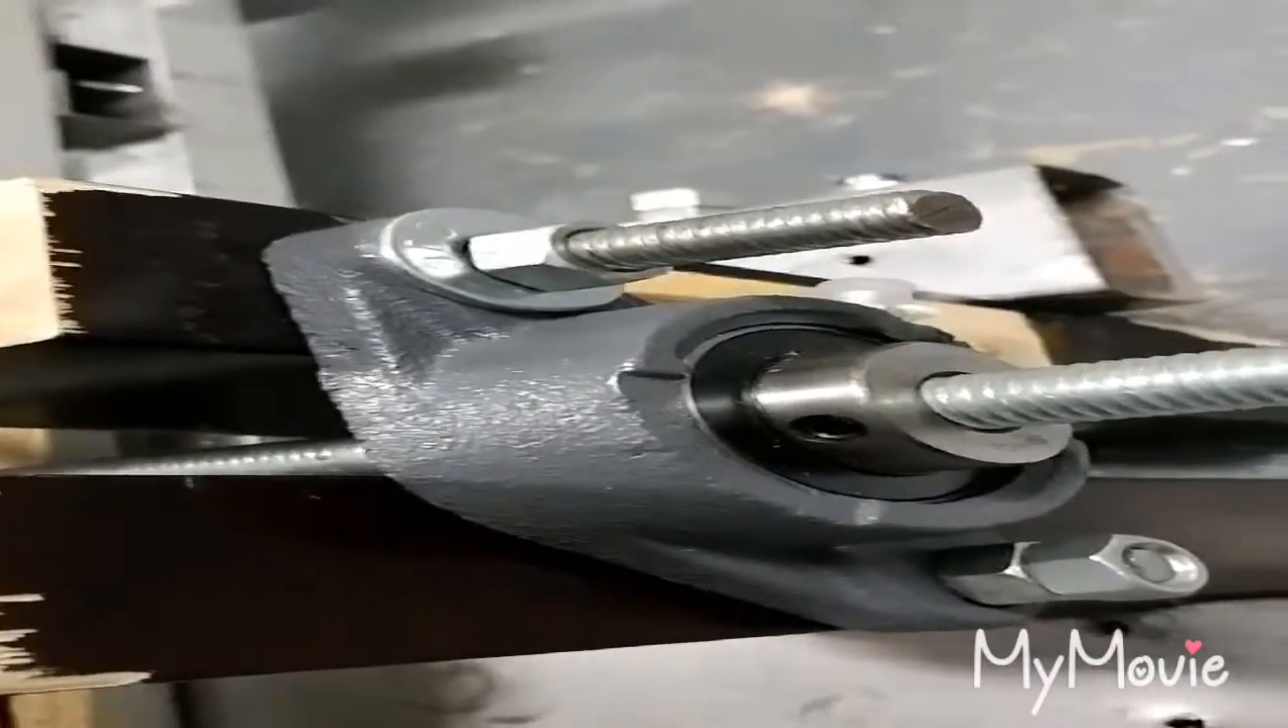I finally have the steel rod connected via the flange bearings in the pillow block bearing.